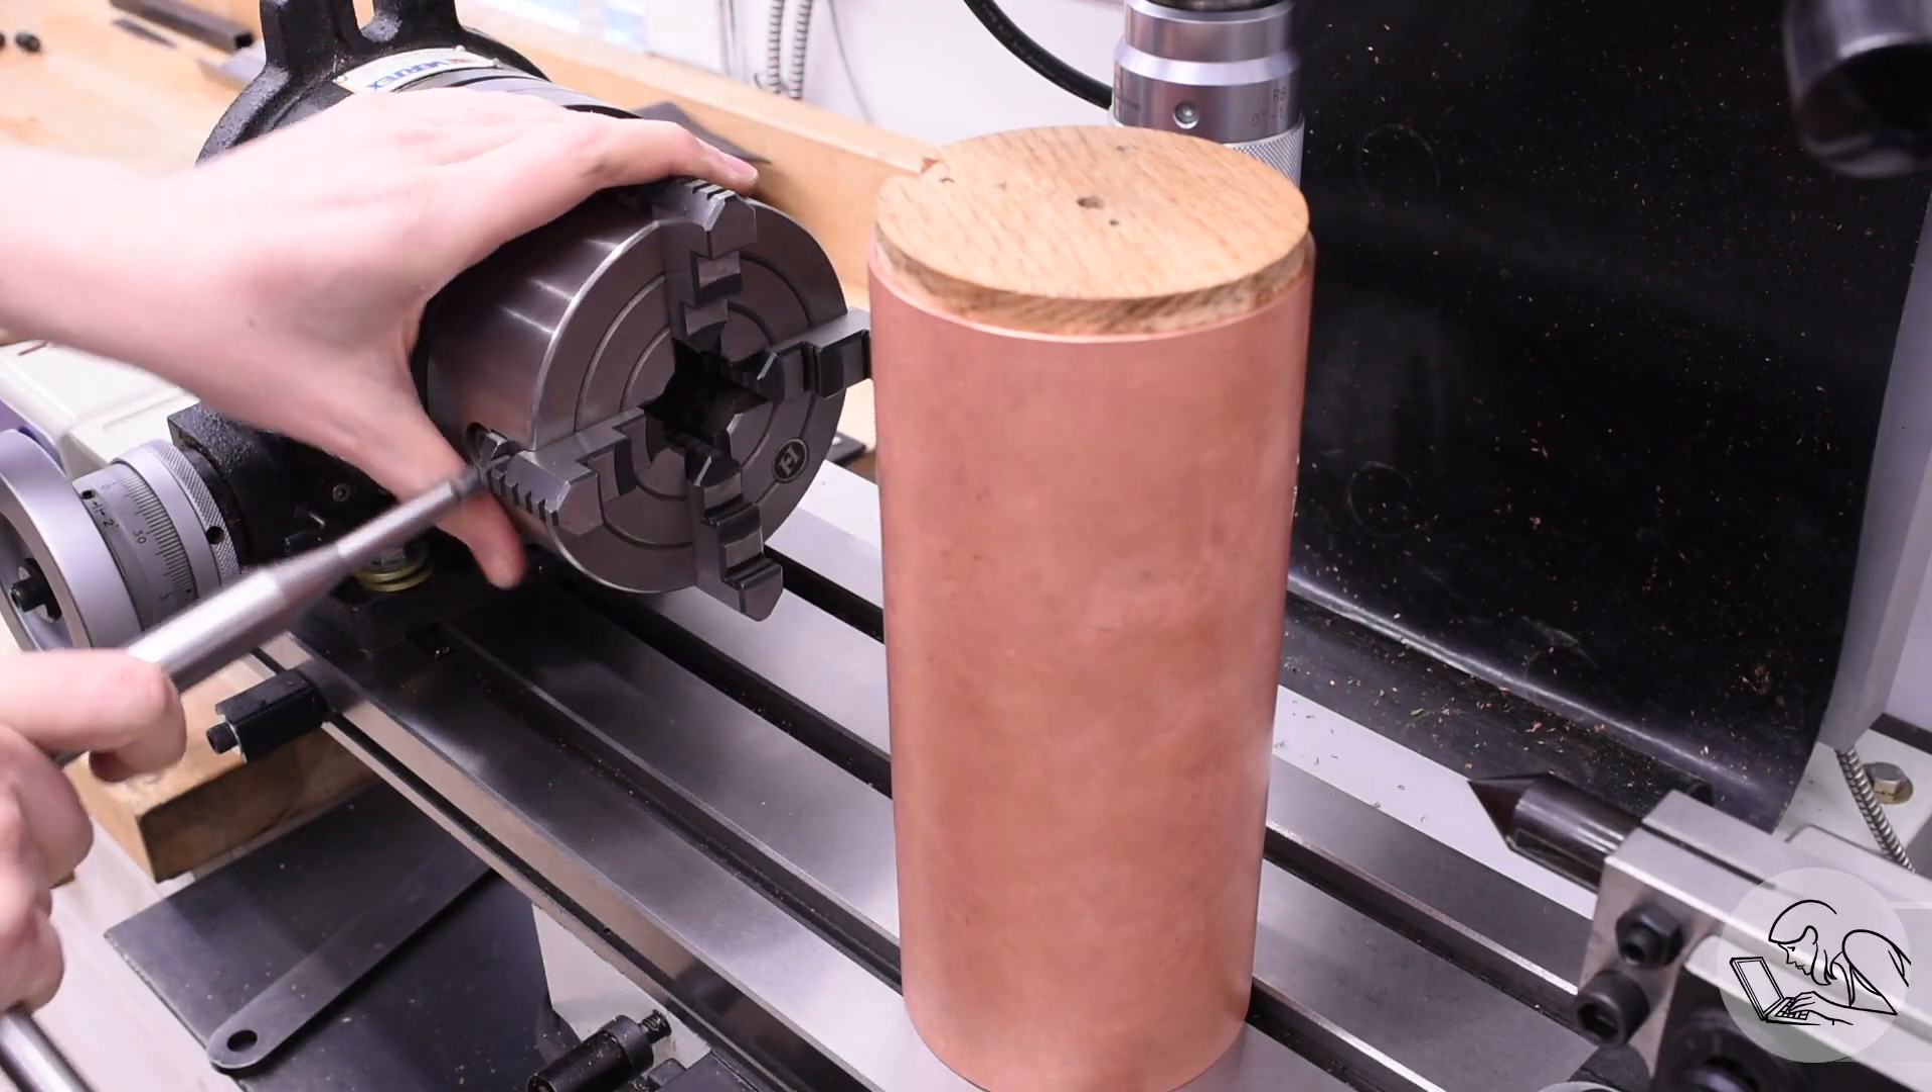I've got one wood former in the end there so the chuck doesn't crush it.